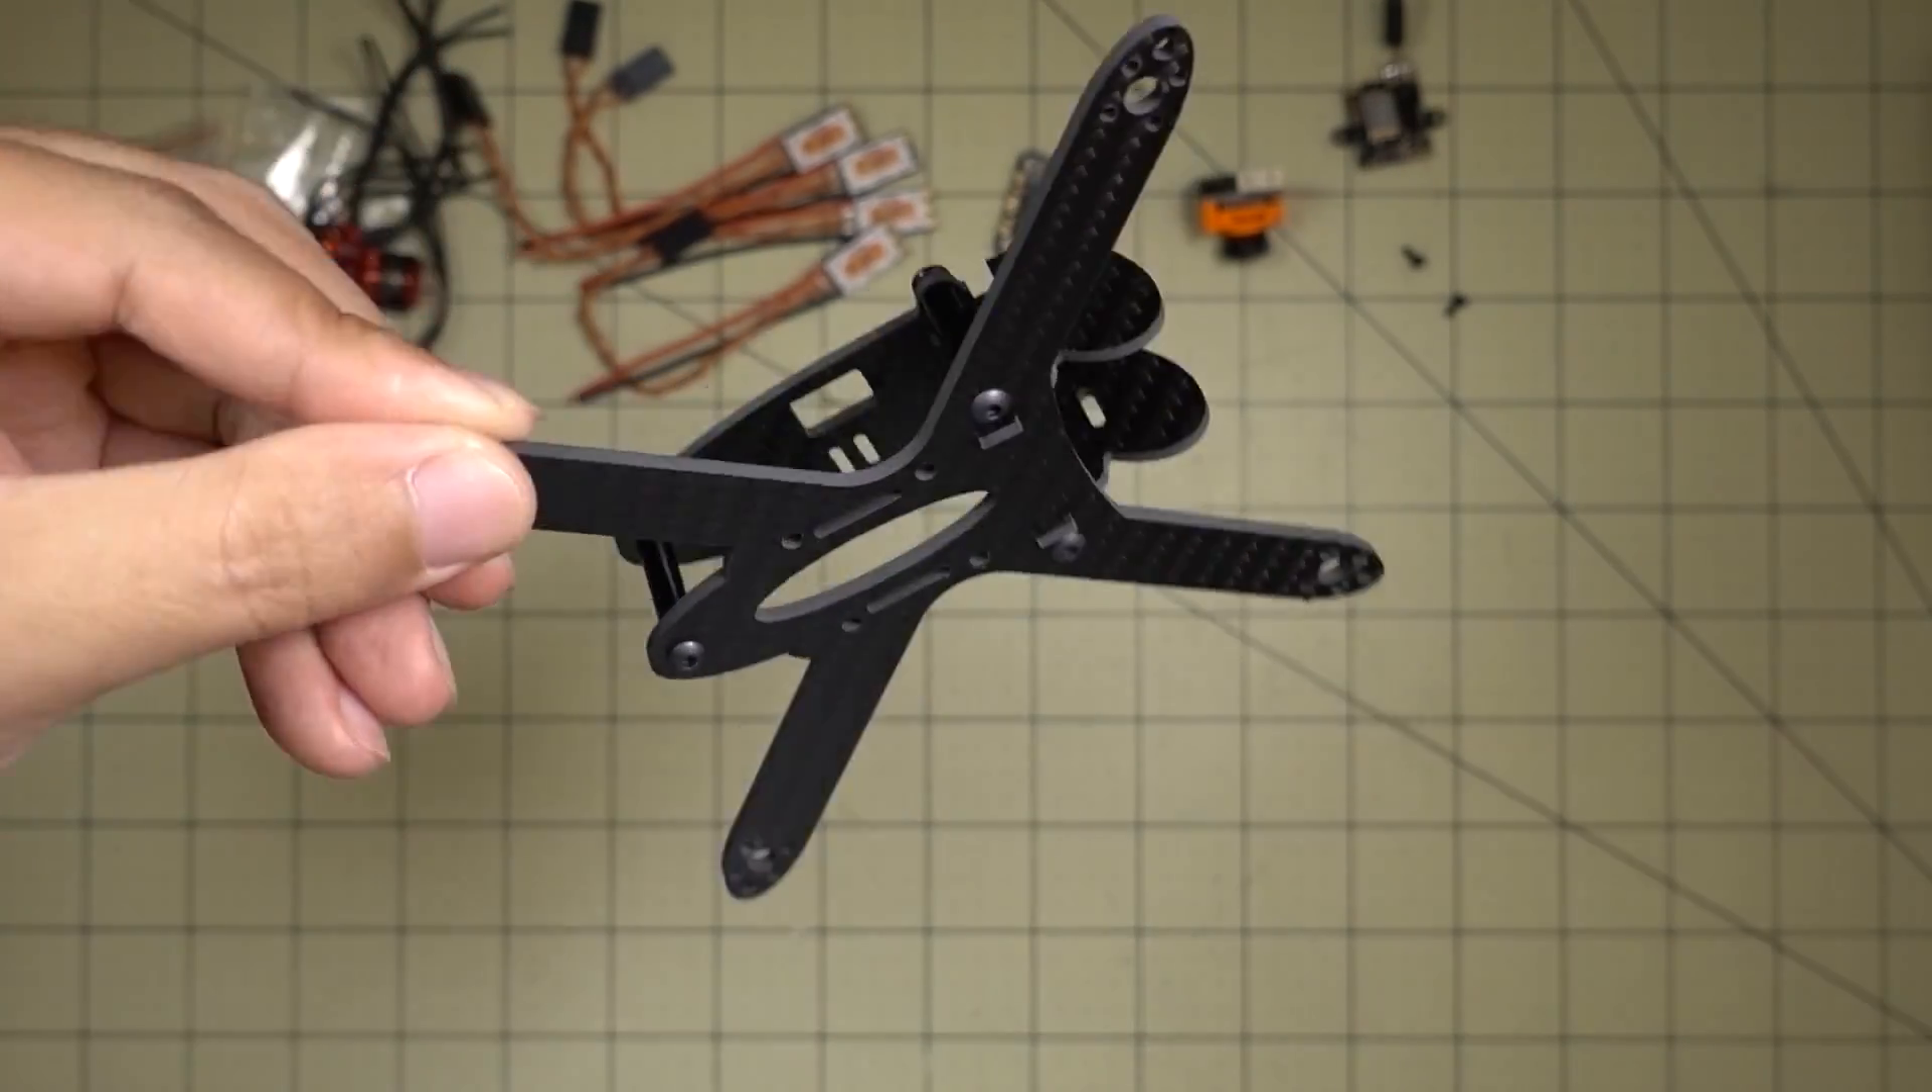I've already just put the bare frame together so you guys can see what it looks like.